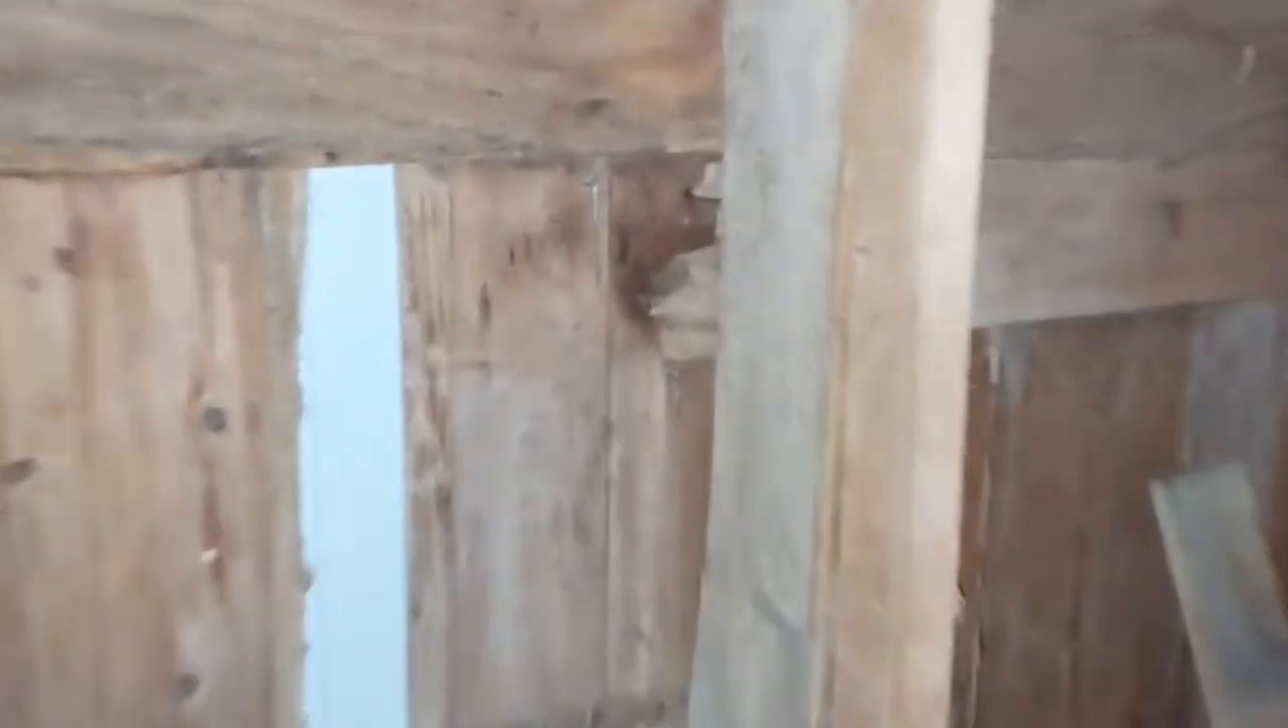All right I'm looking at this south end wall you can obviously see the gapping or the lights coming in.